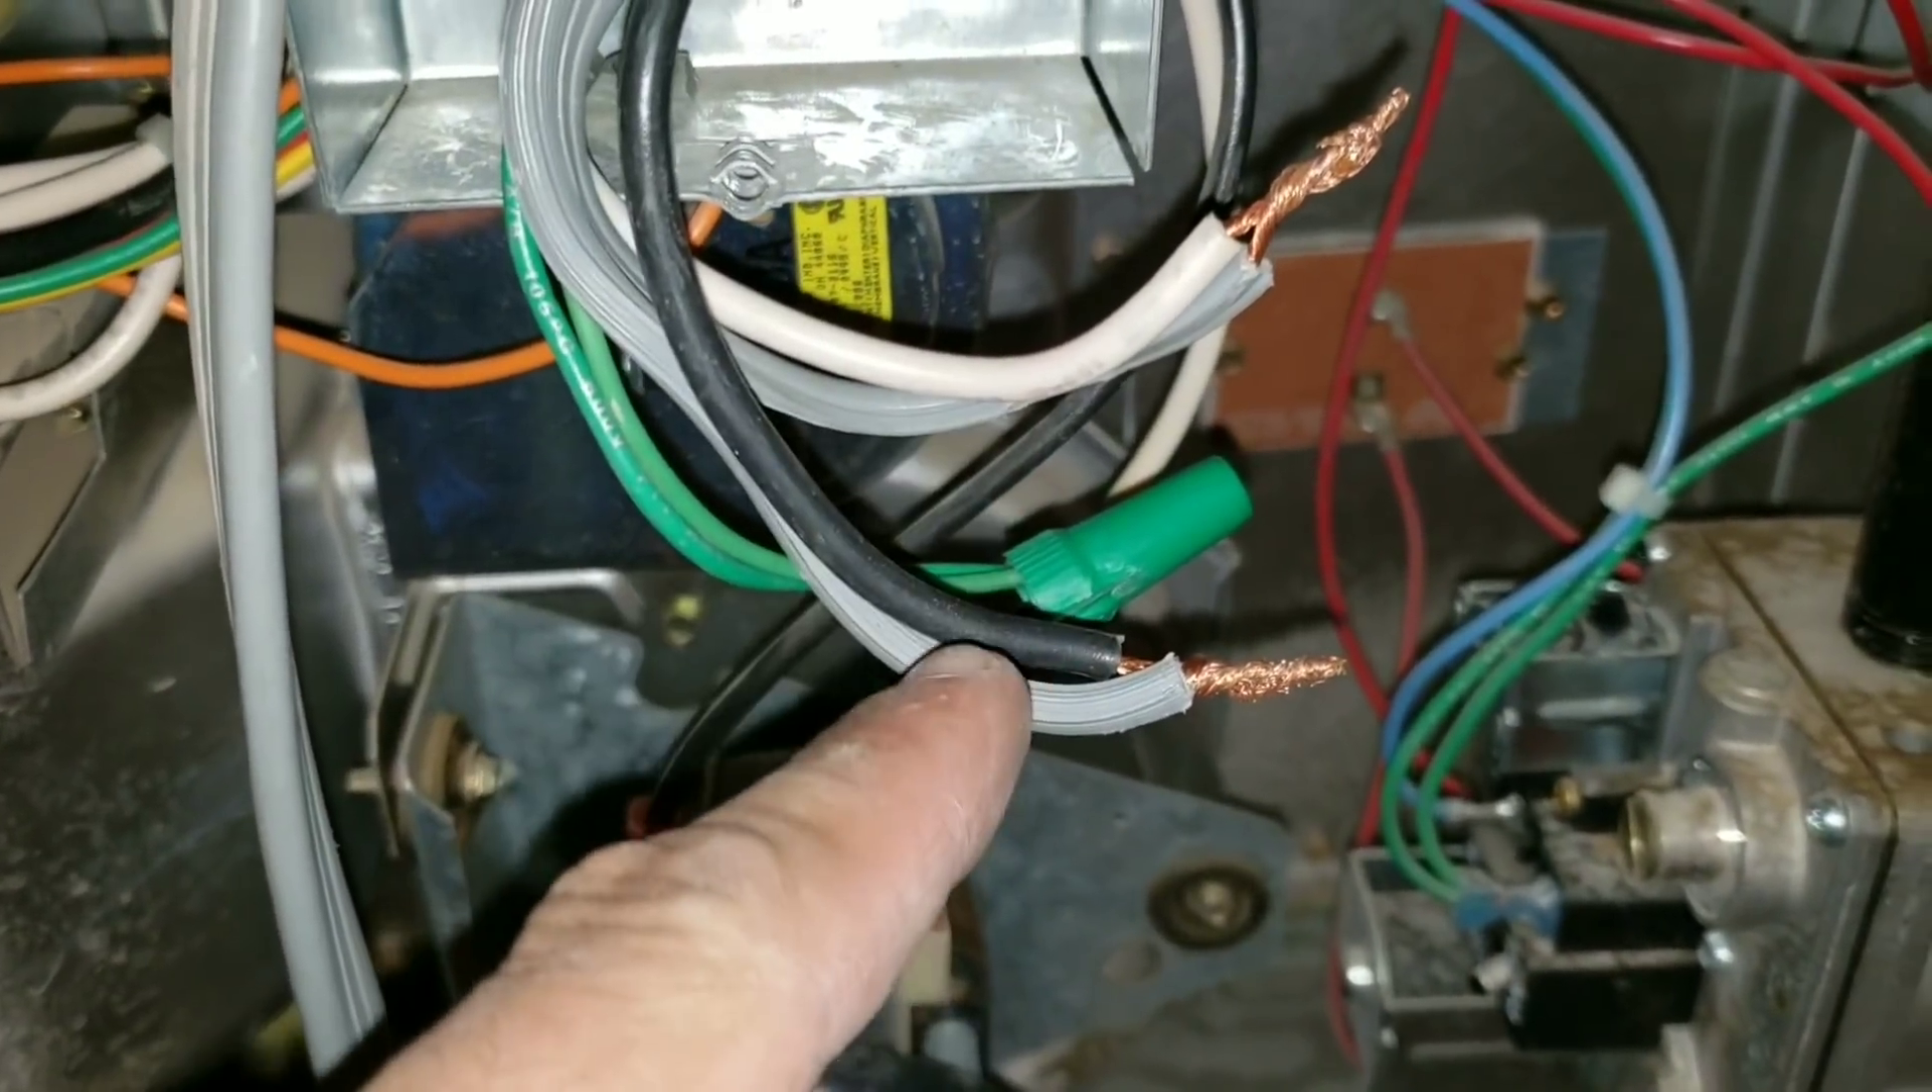So here I removed my wire nuts.